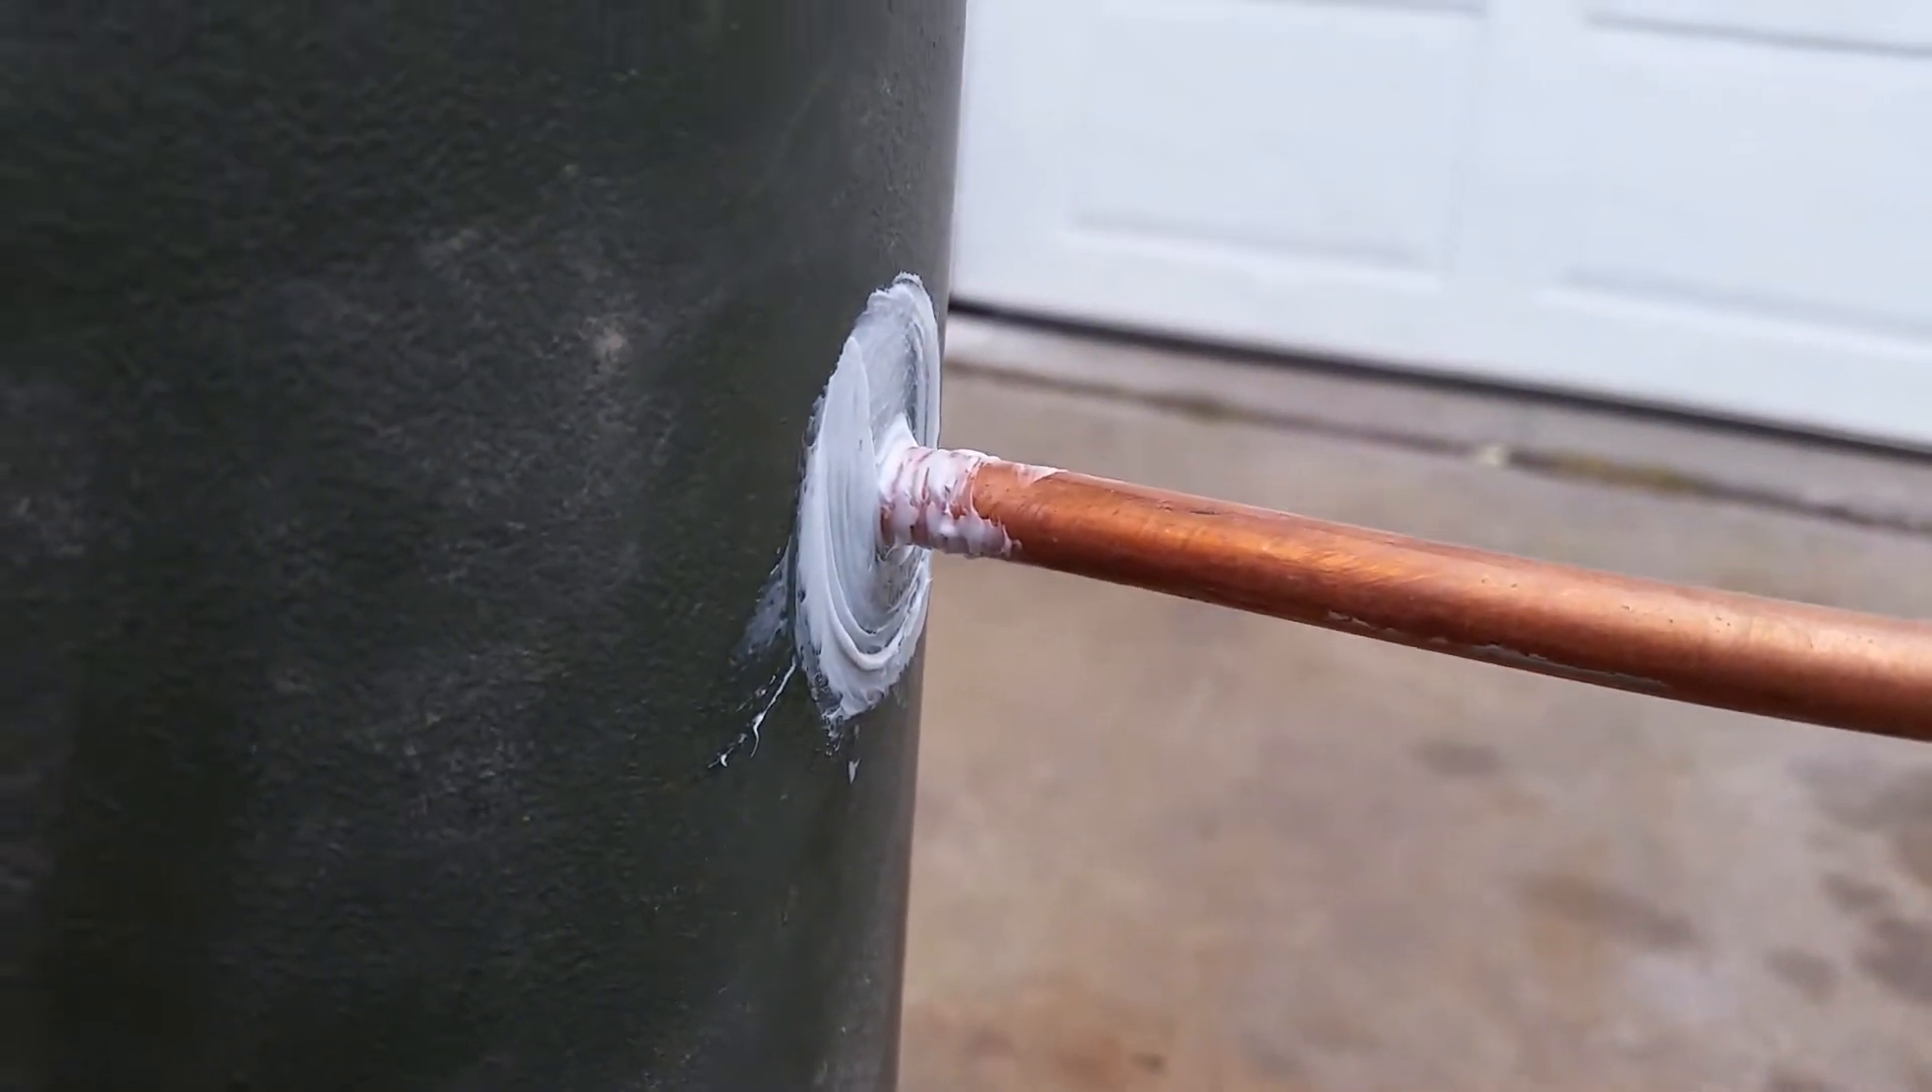Okay so now we've got the copper ran inside of the water container and we've got silicone around that to make that water tight.